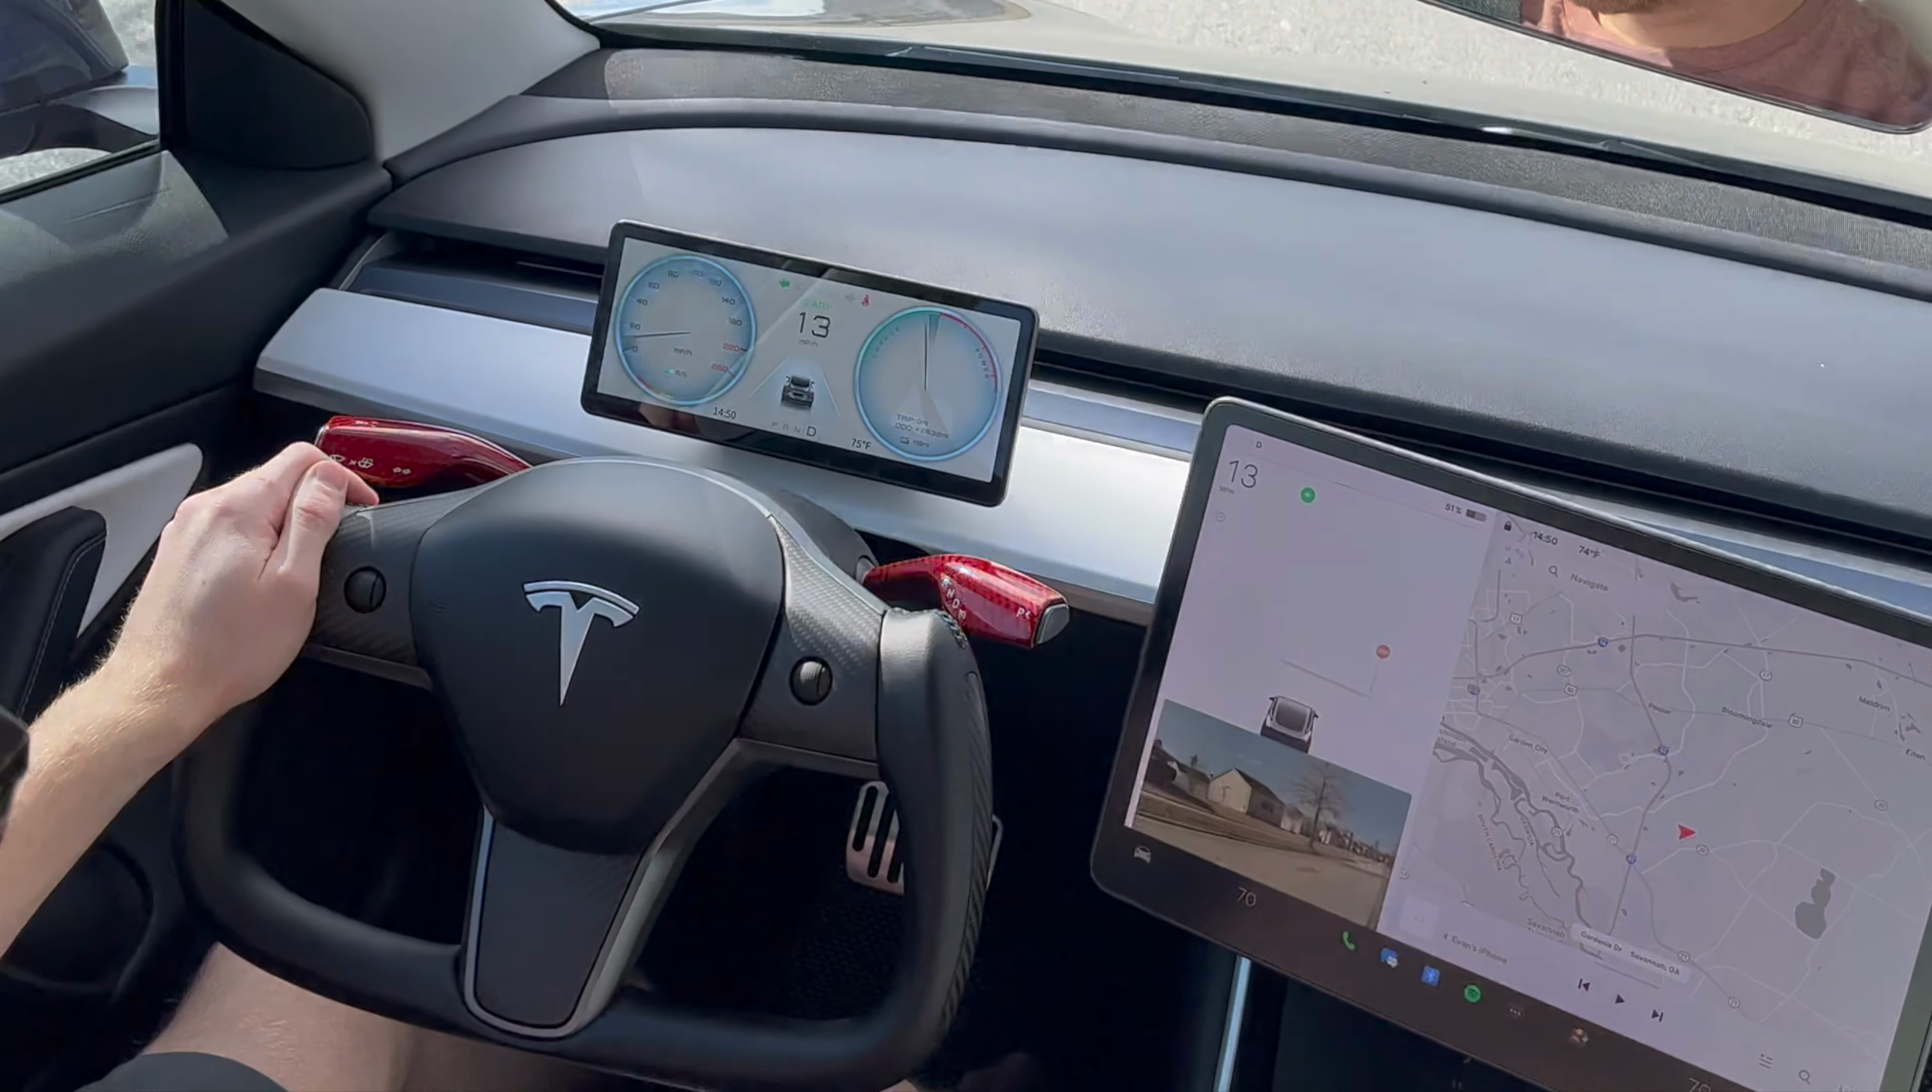And that's it we've finally reached the end of the install and we can see the screen mirrors what the main Tesla screen displays.